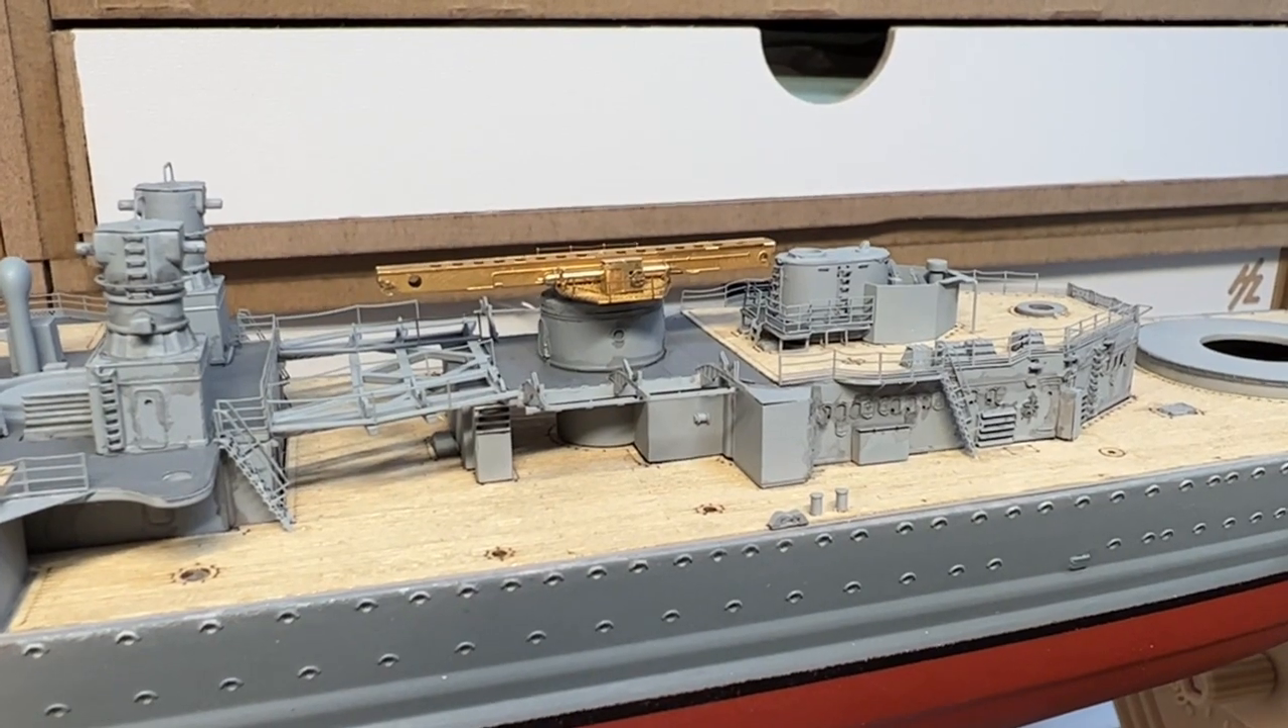Otherwise I have also been assembling the catapult so that is now of course just dry fitted.